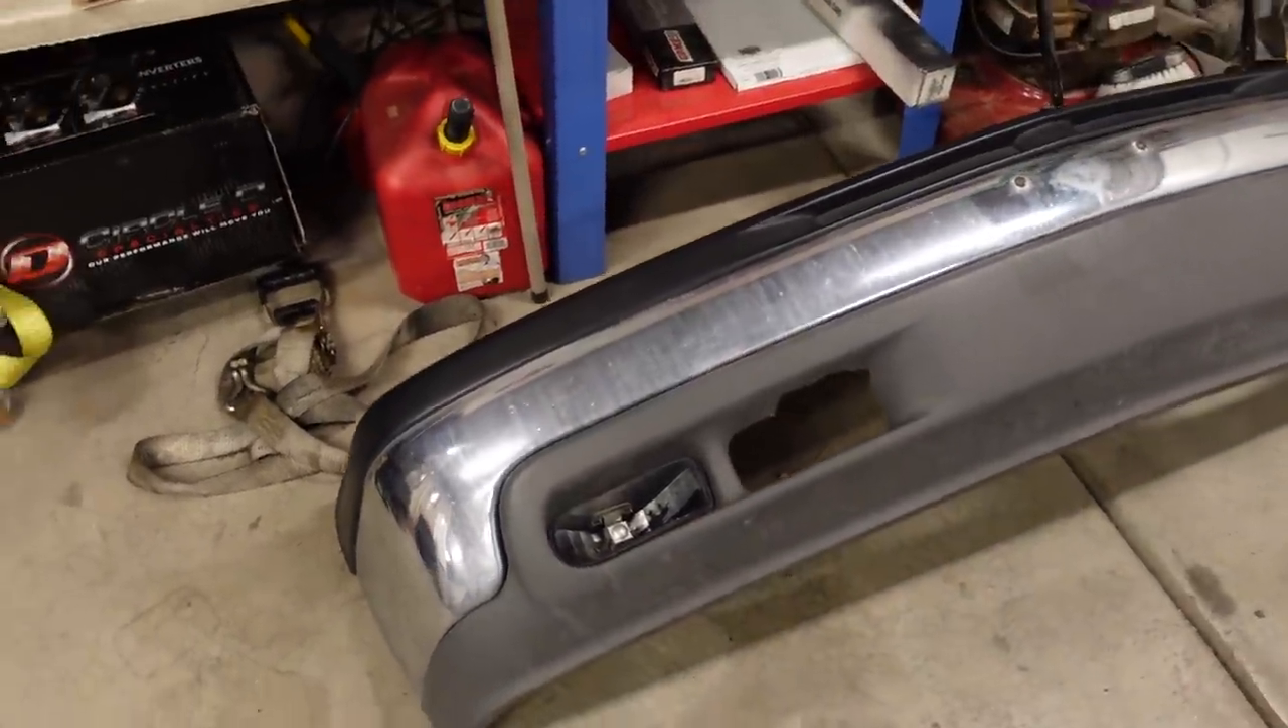And even though it doesn't look like it, we're pretty much 85 % done on the front end. The bumper is just off because I'm waiting on a set of fog lights.